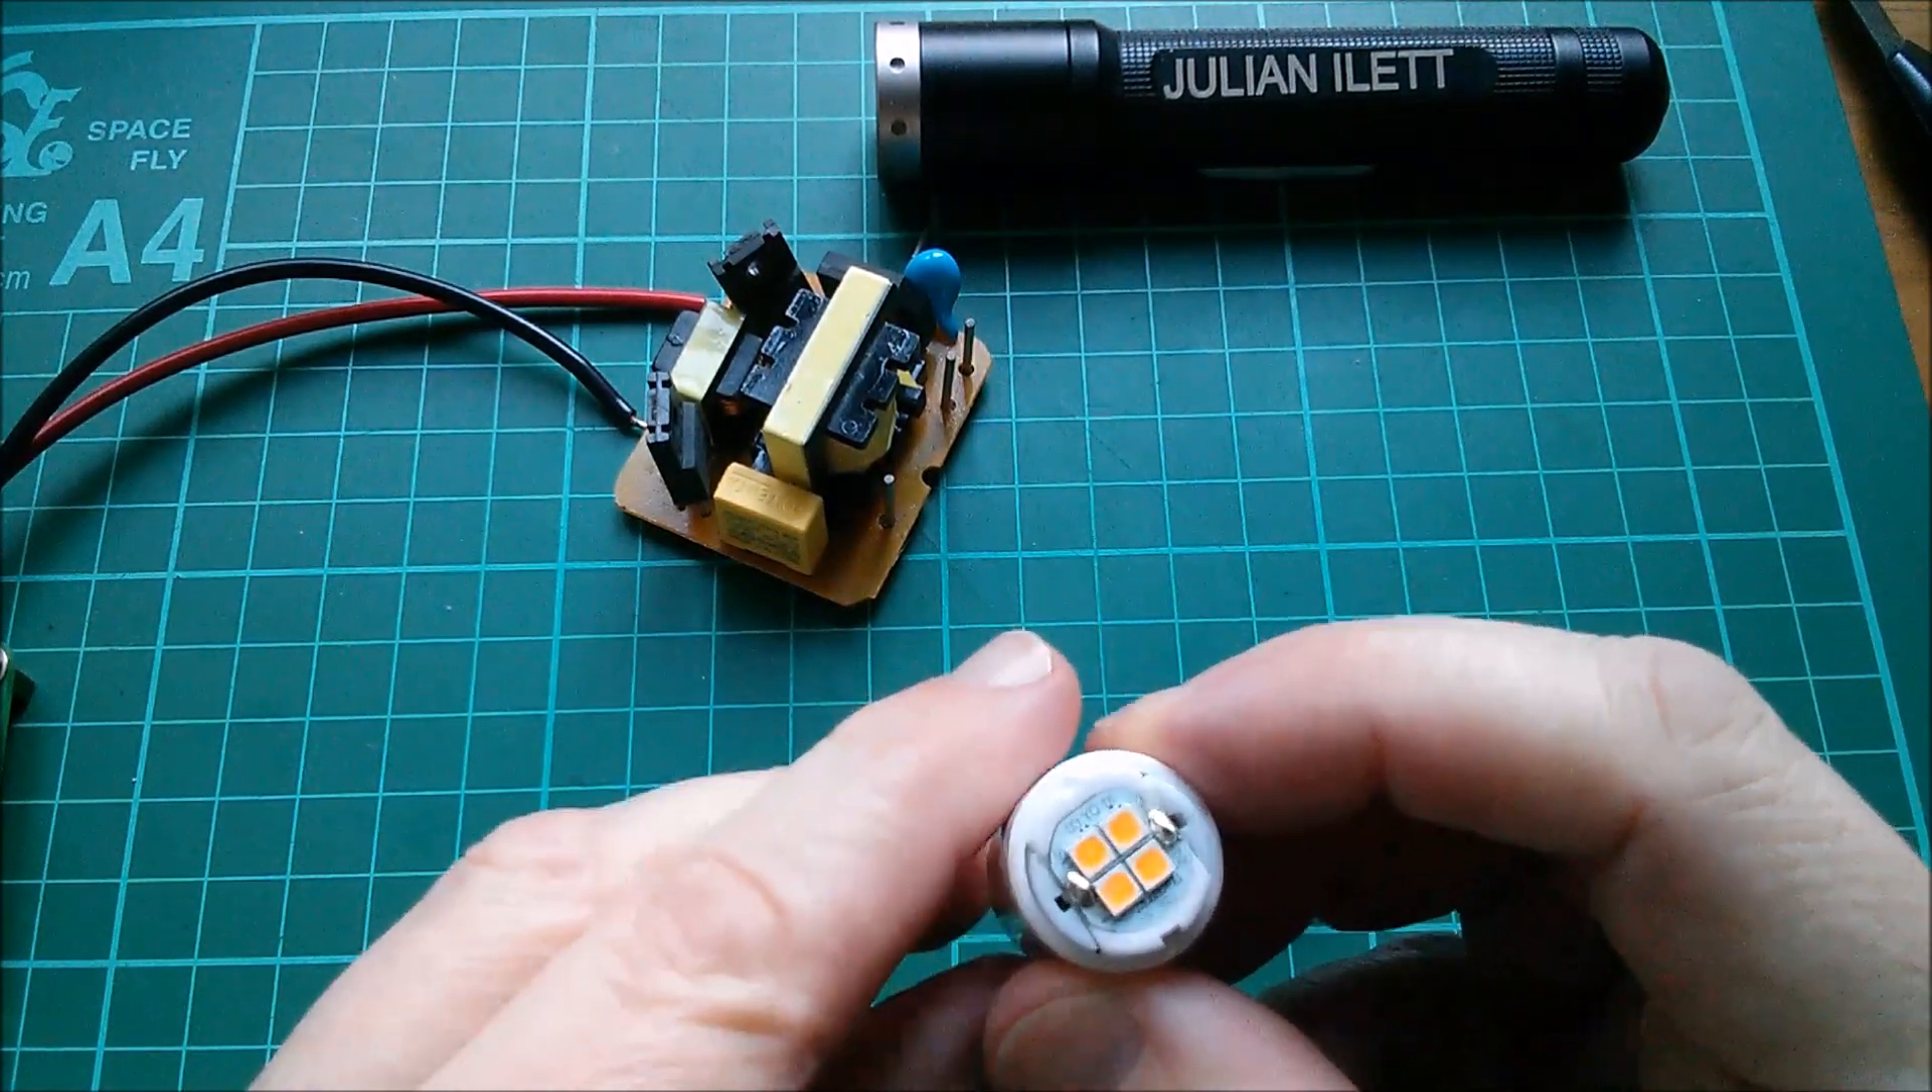Right I've managed to prise the top off and we have four little LEDs which are probably about three millimeters square.